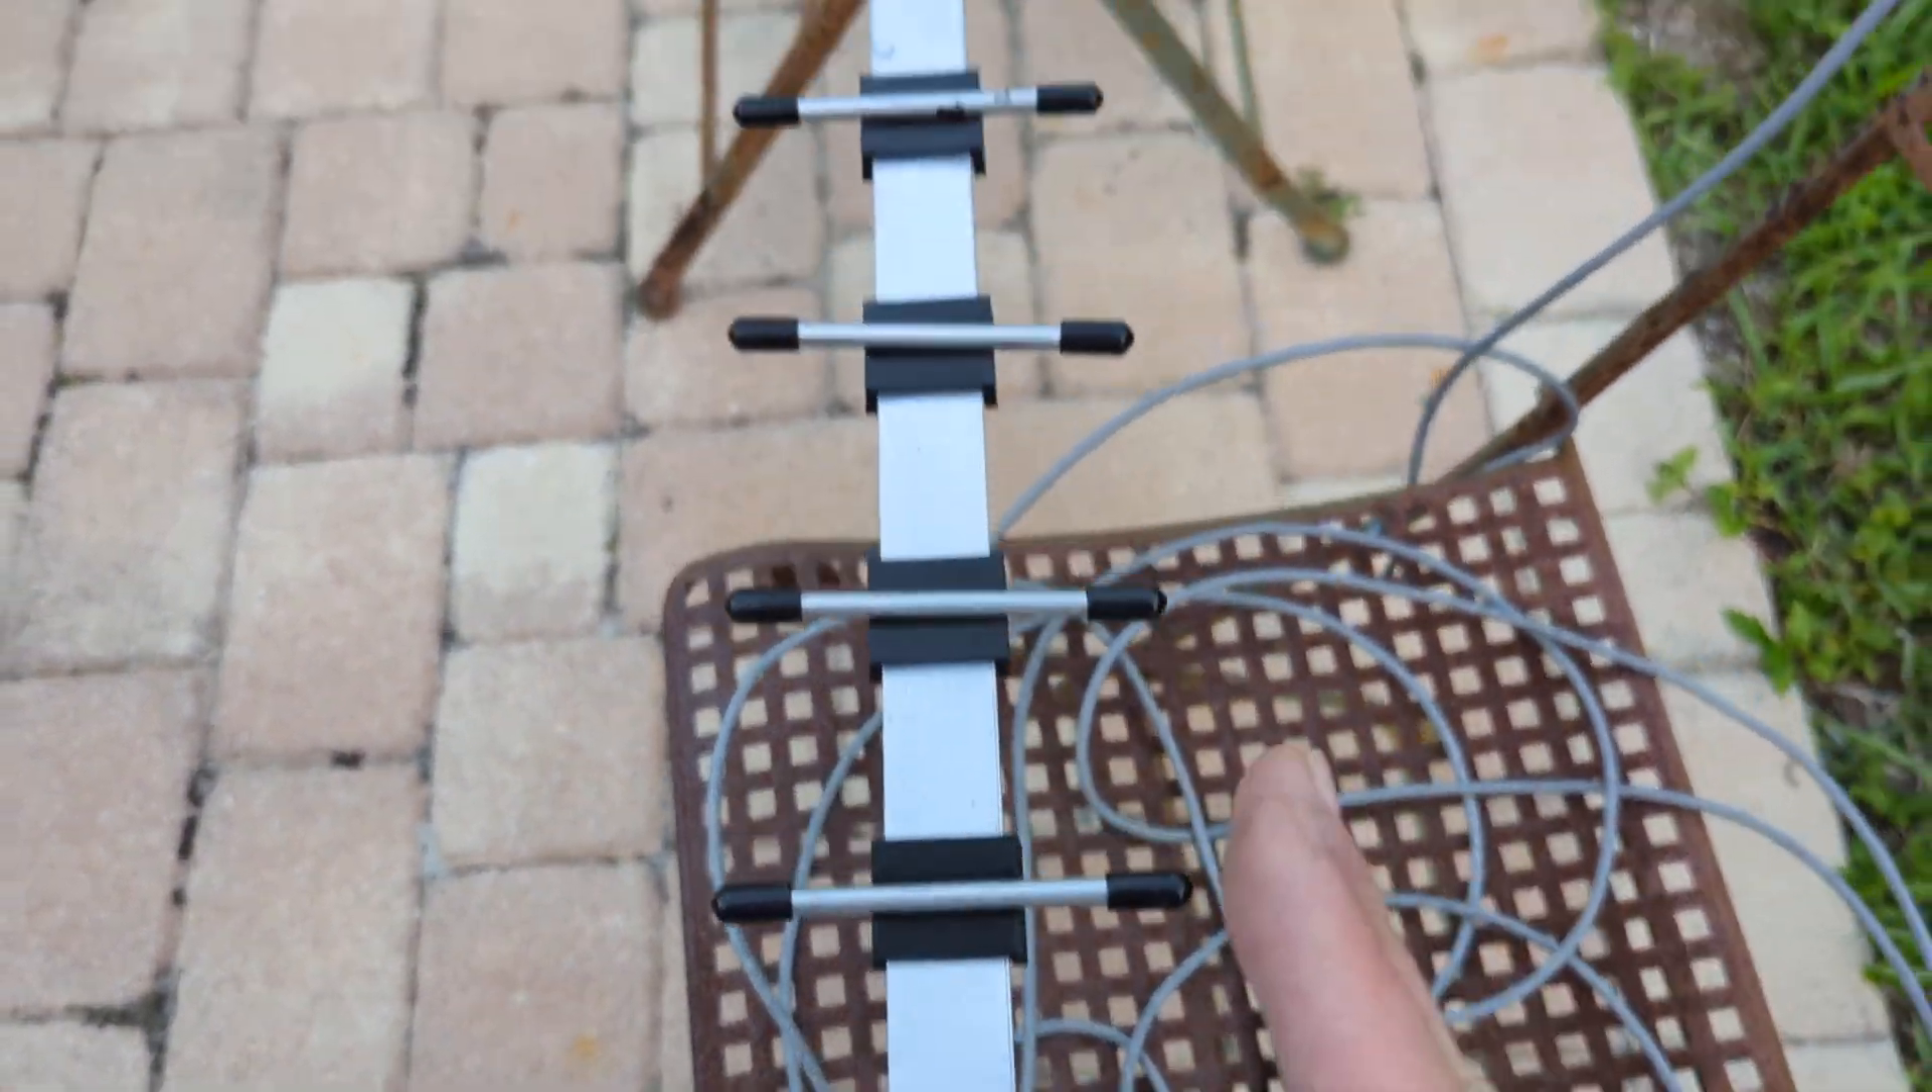But I cut all the elements and put the rubber caps on, okay?